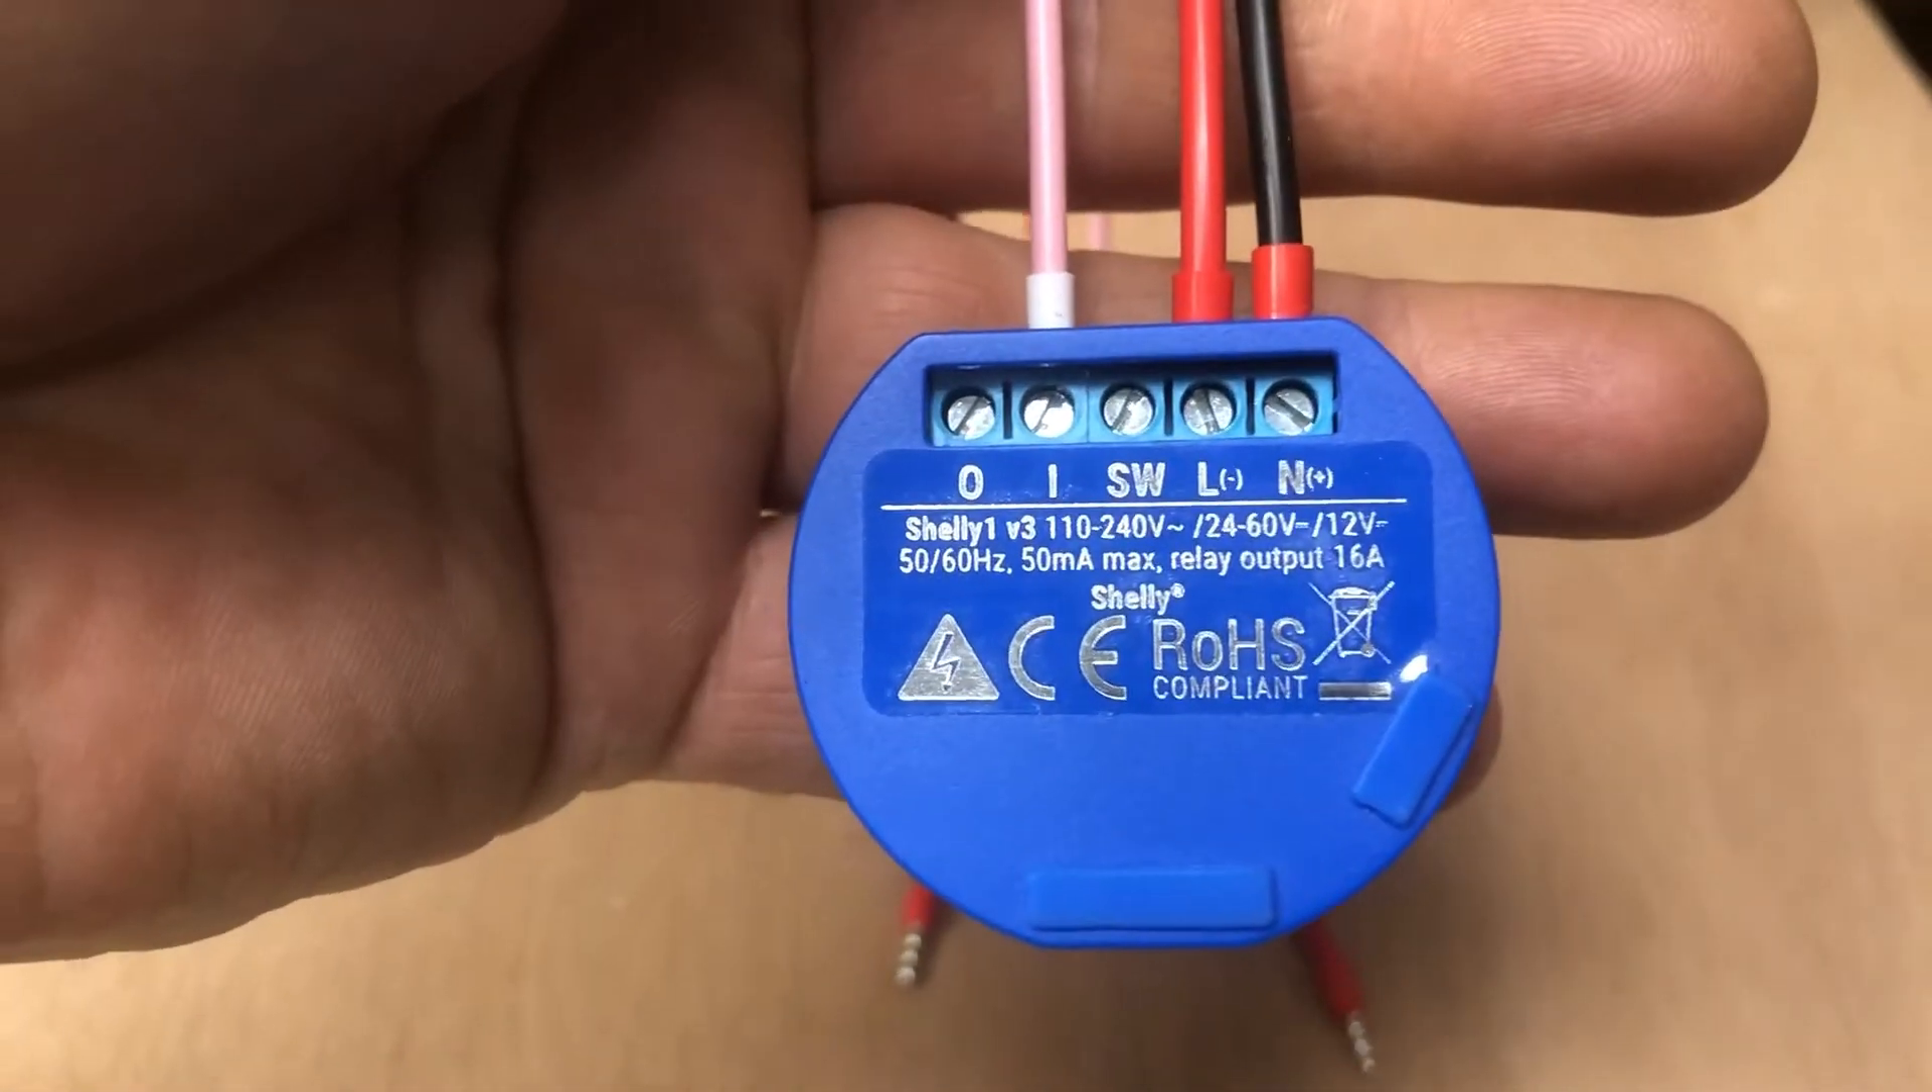Okay we have our new shelly module programmed up and we've put some wires onto it as you can see.